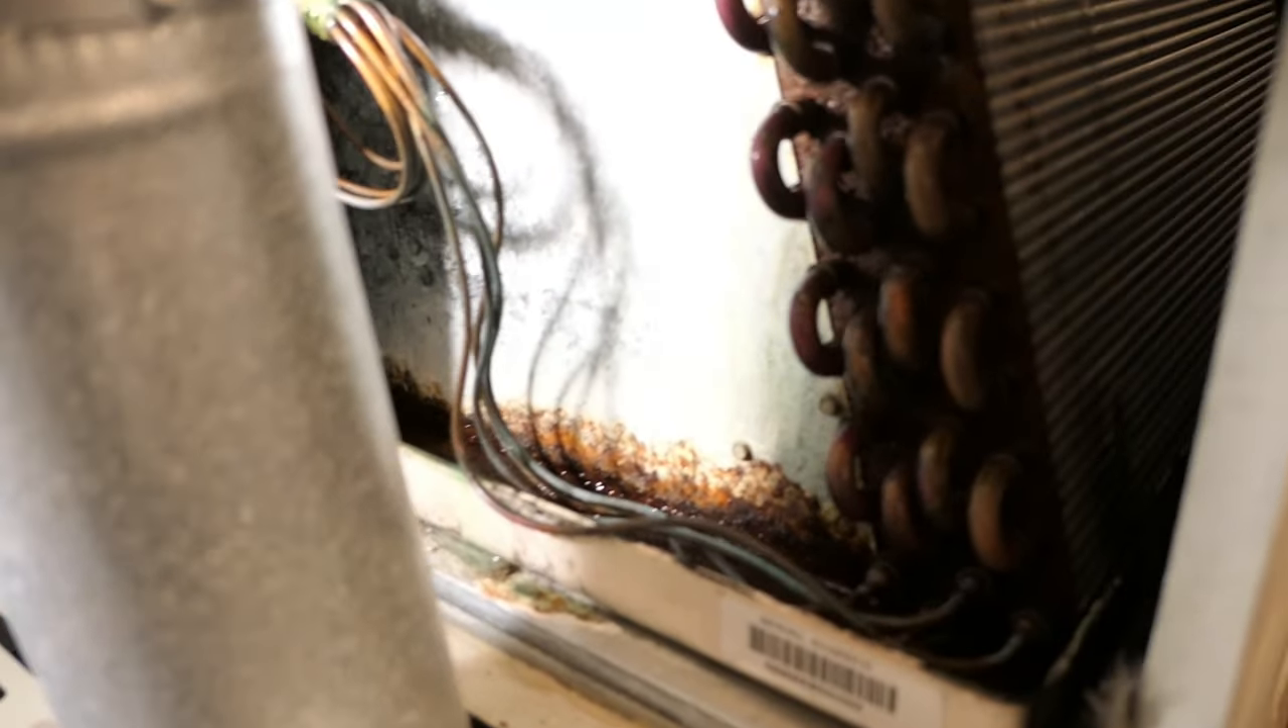All right I've taken this panel off to expose the evaporator coils here.